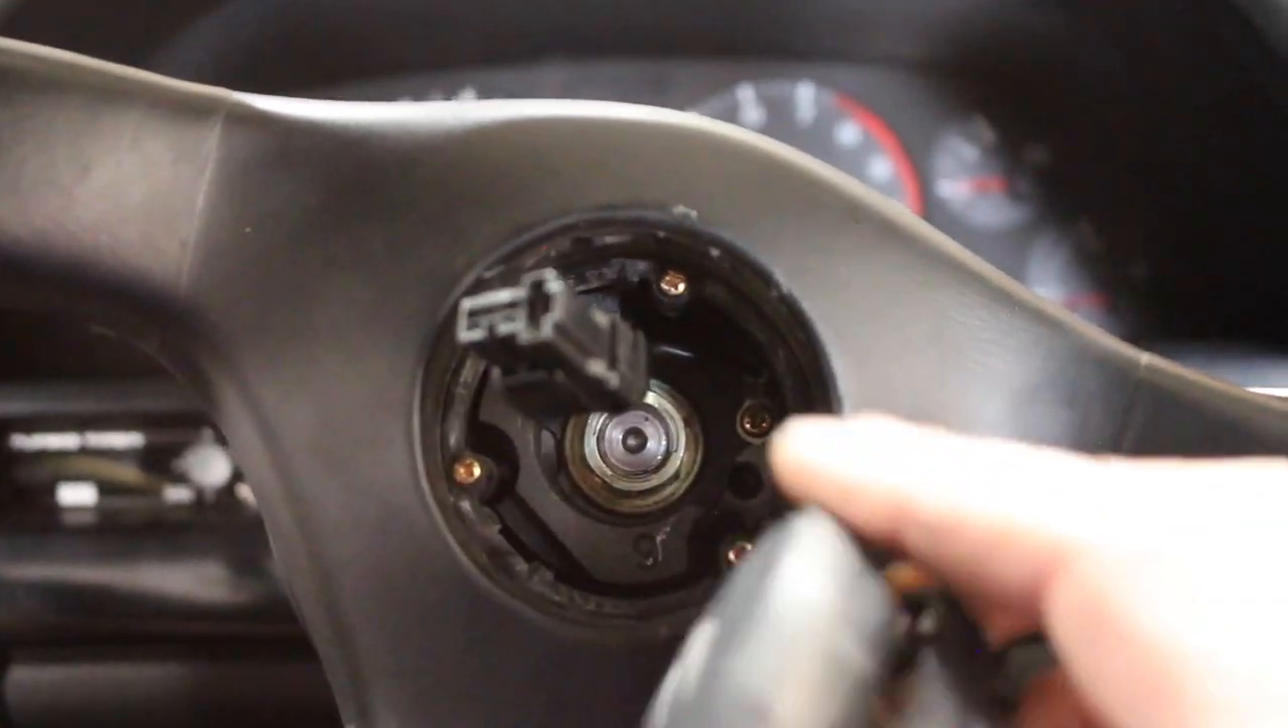I went ahead and got the horn off.